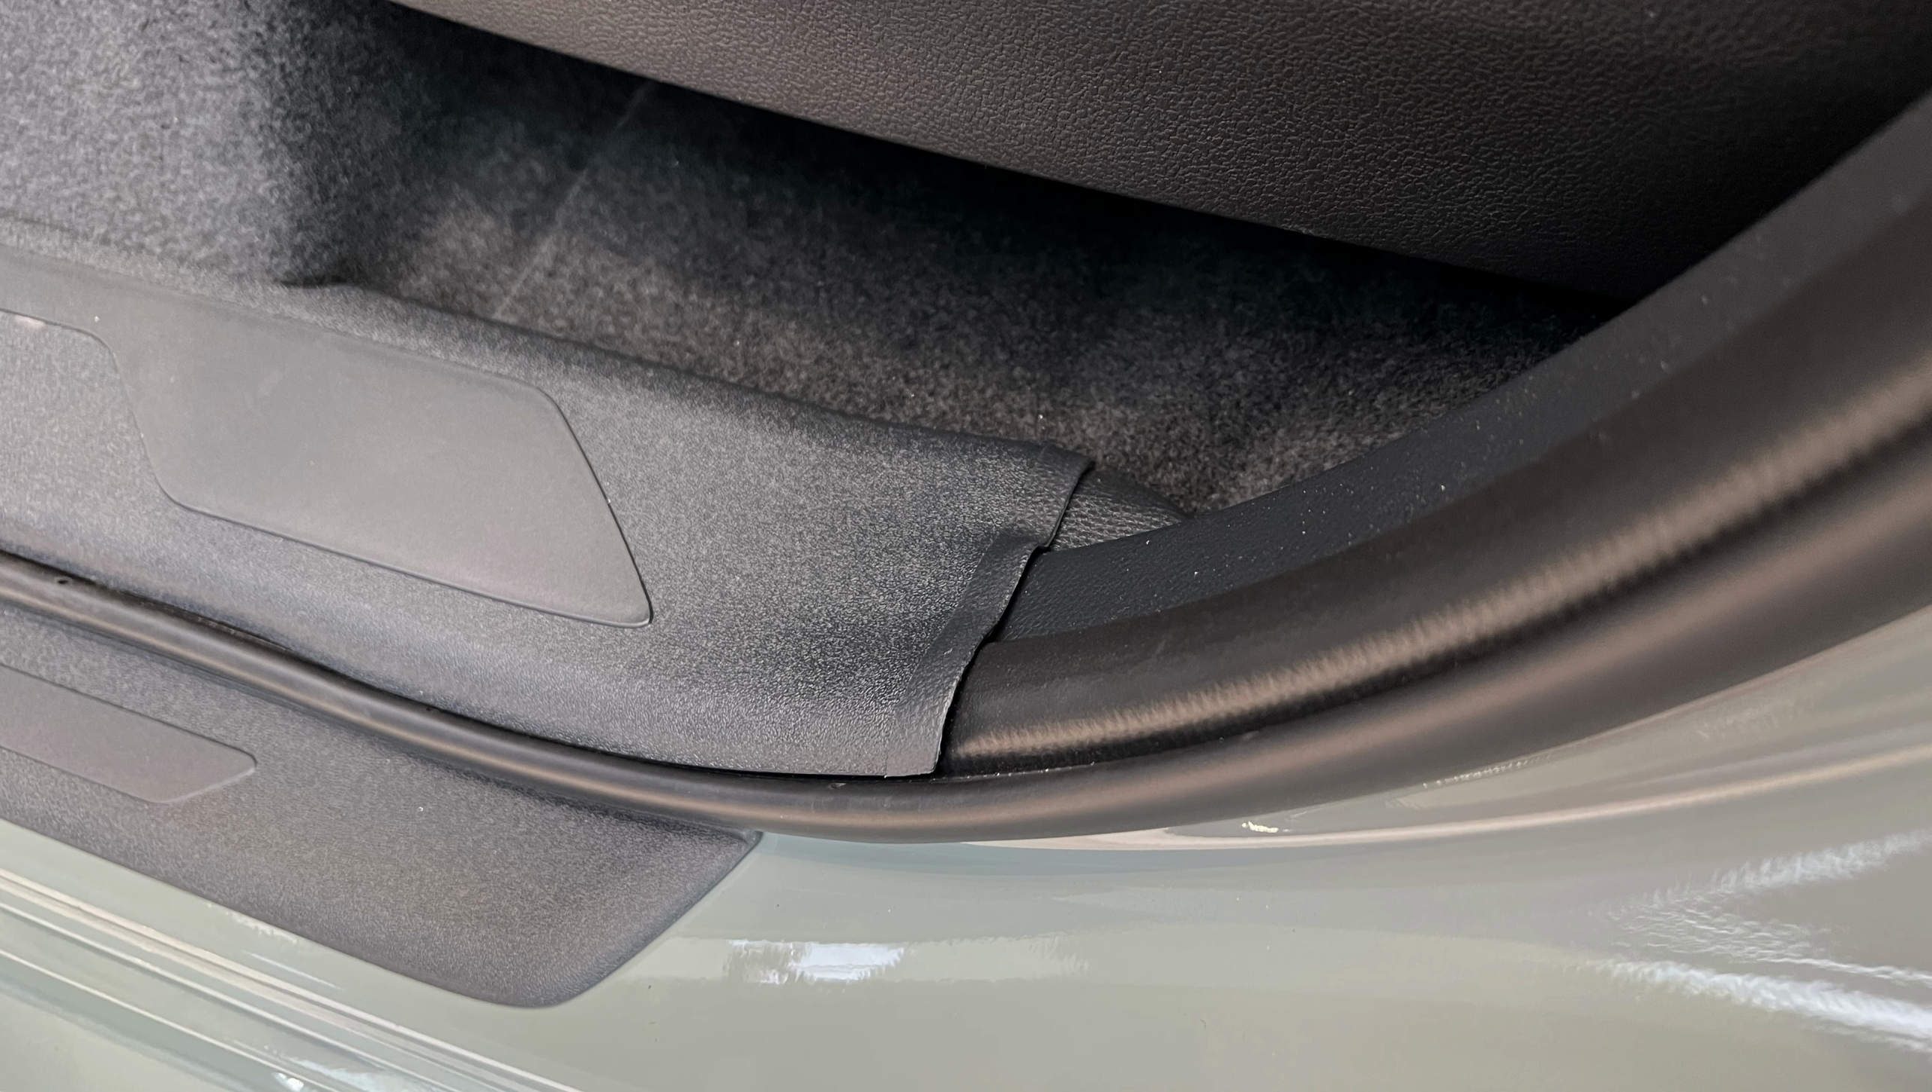The right end of the cover is not even or flush with the plastic part next to it.